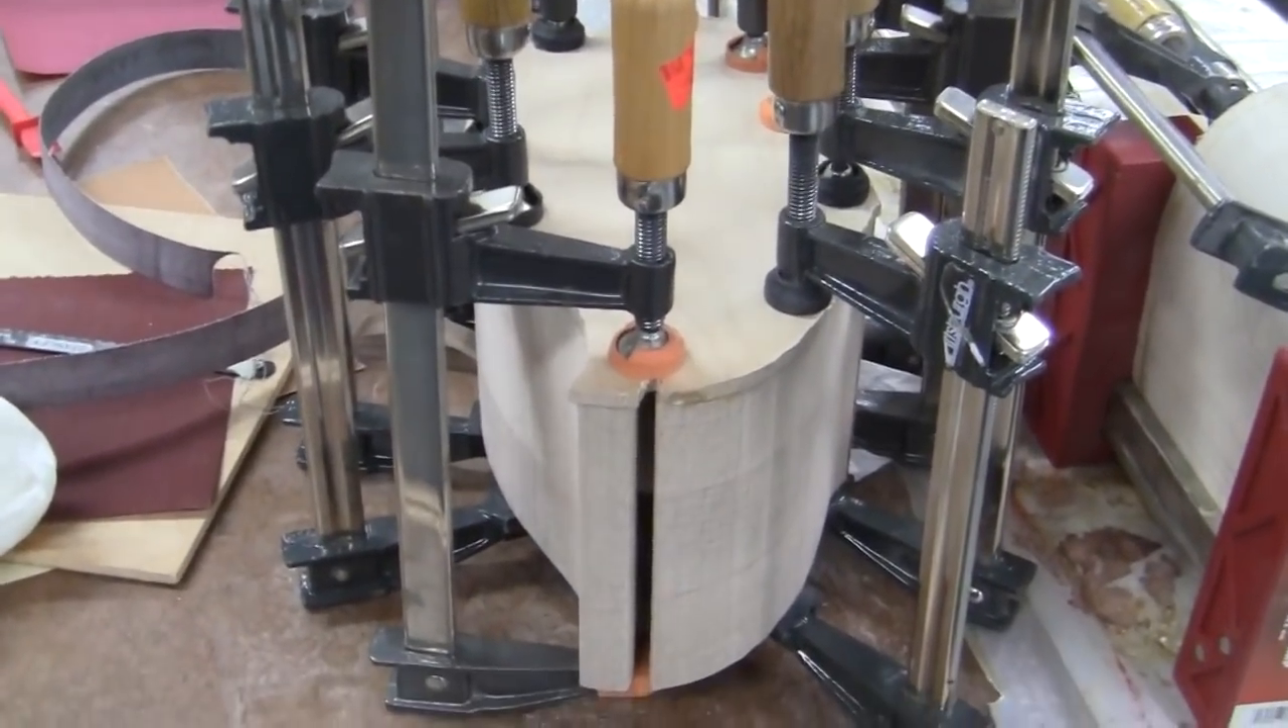Okay, so there's everything all glued up. That's the box right there.